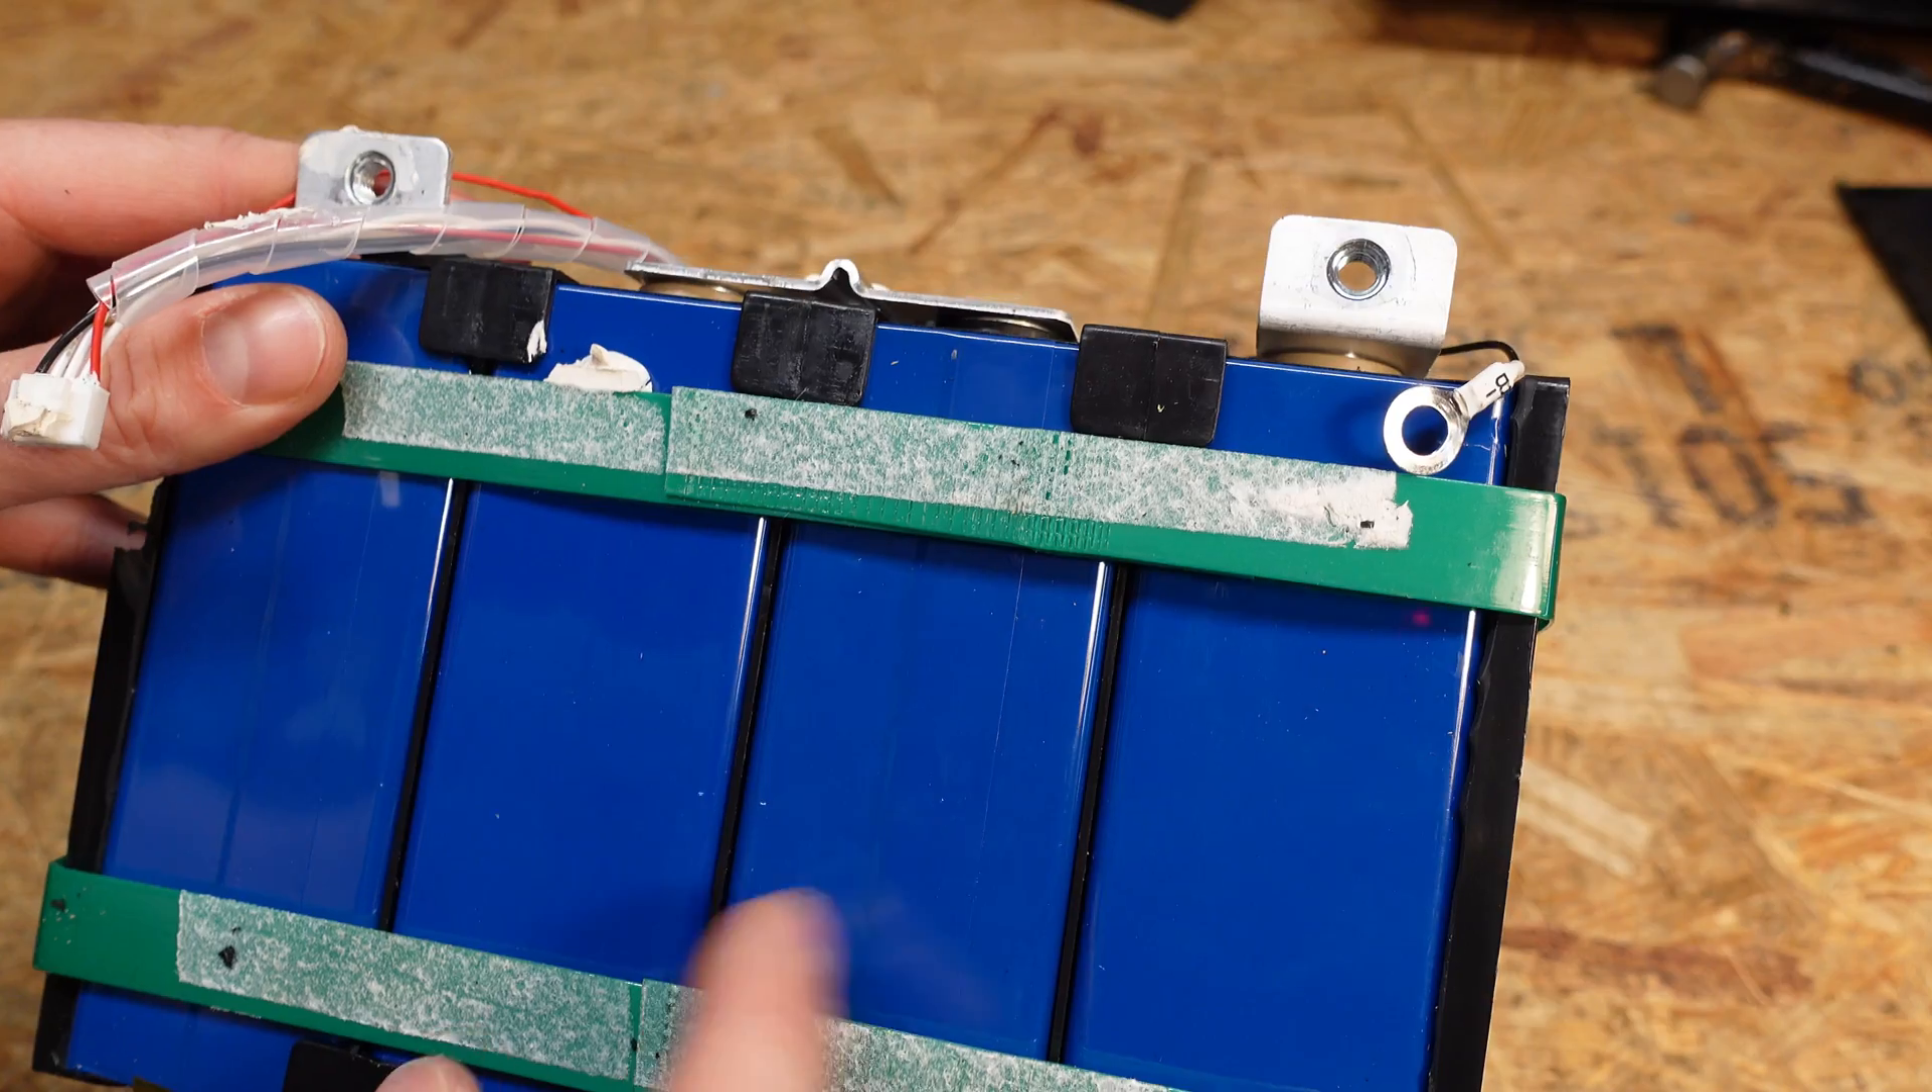Then for the main positive and negative here, we have a small angle piece of aluminum welded on.